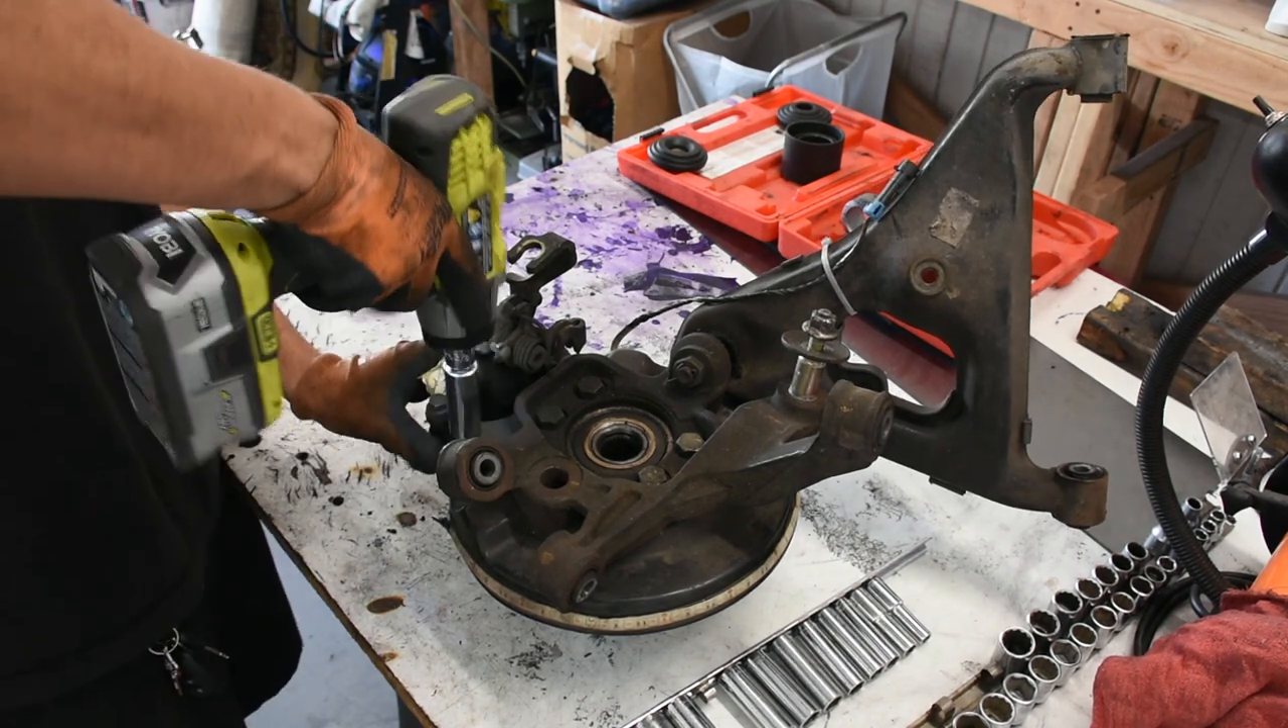So here's the whole LCA knuckle setup out.